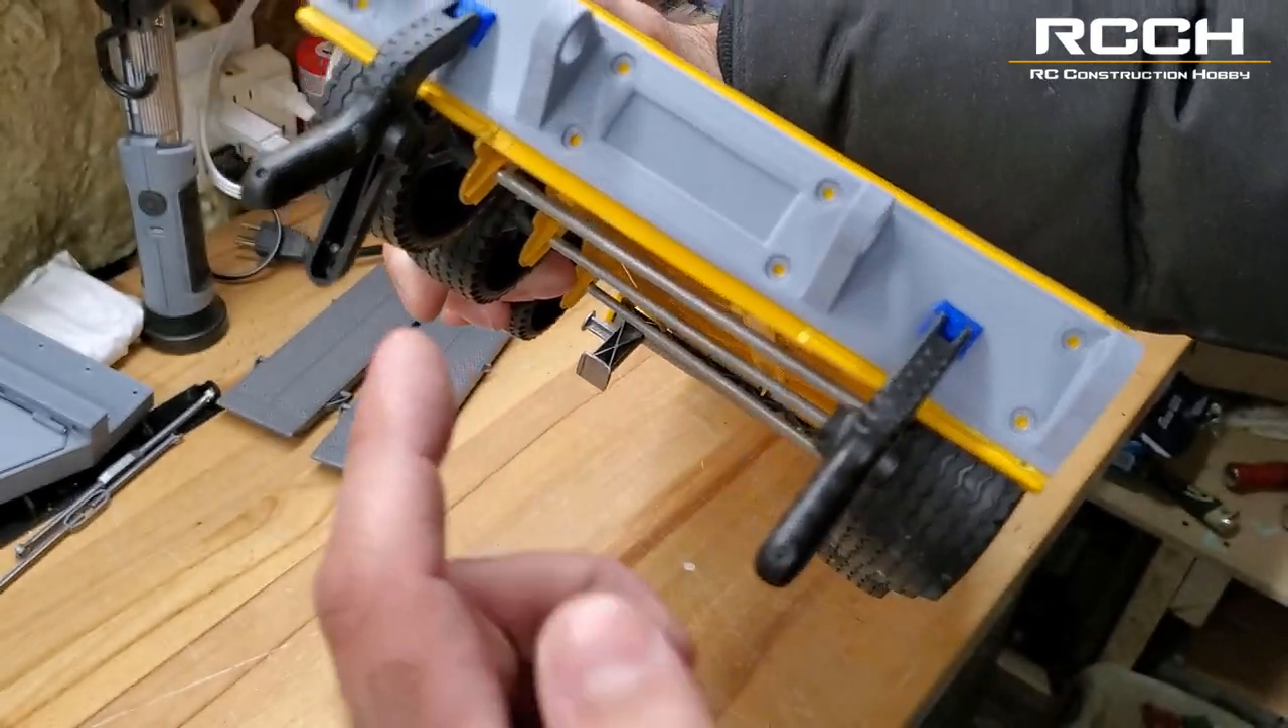I've grabbed the plate and I've used a couple of little clamps to clamp it in place.